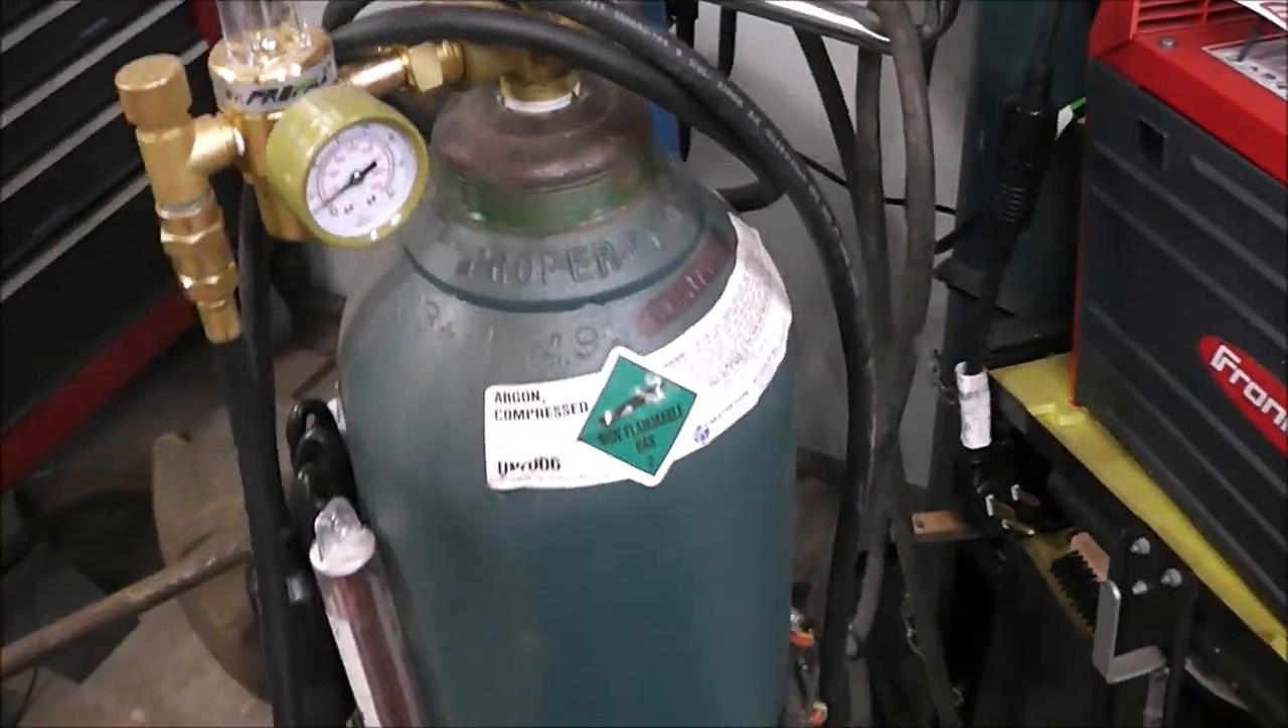So, I've got my bottle connected up.